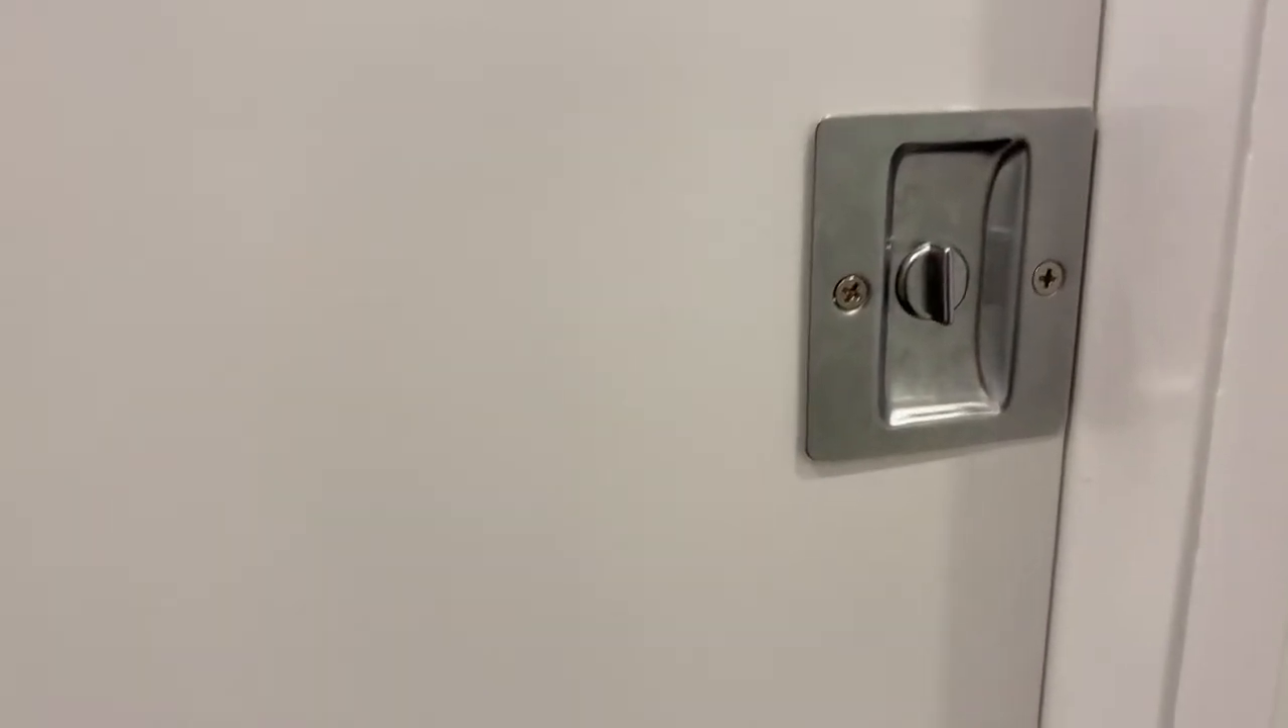This is the latch that's now fitted and you can see the screws here and that's actually just how it holds together.